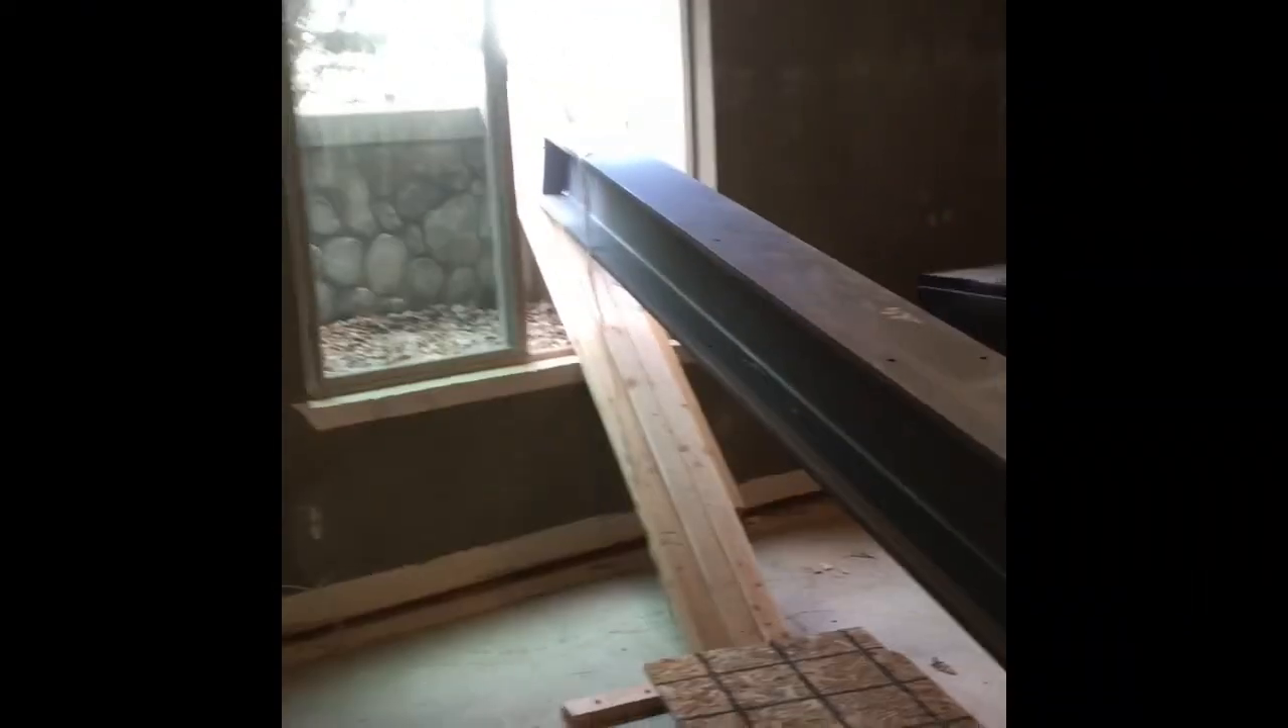All right now we've got this beam set in the window.